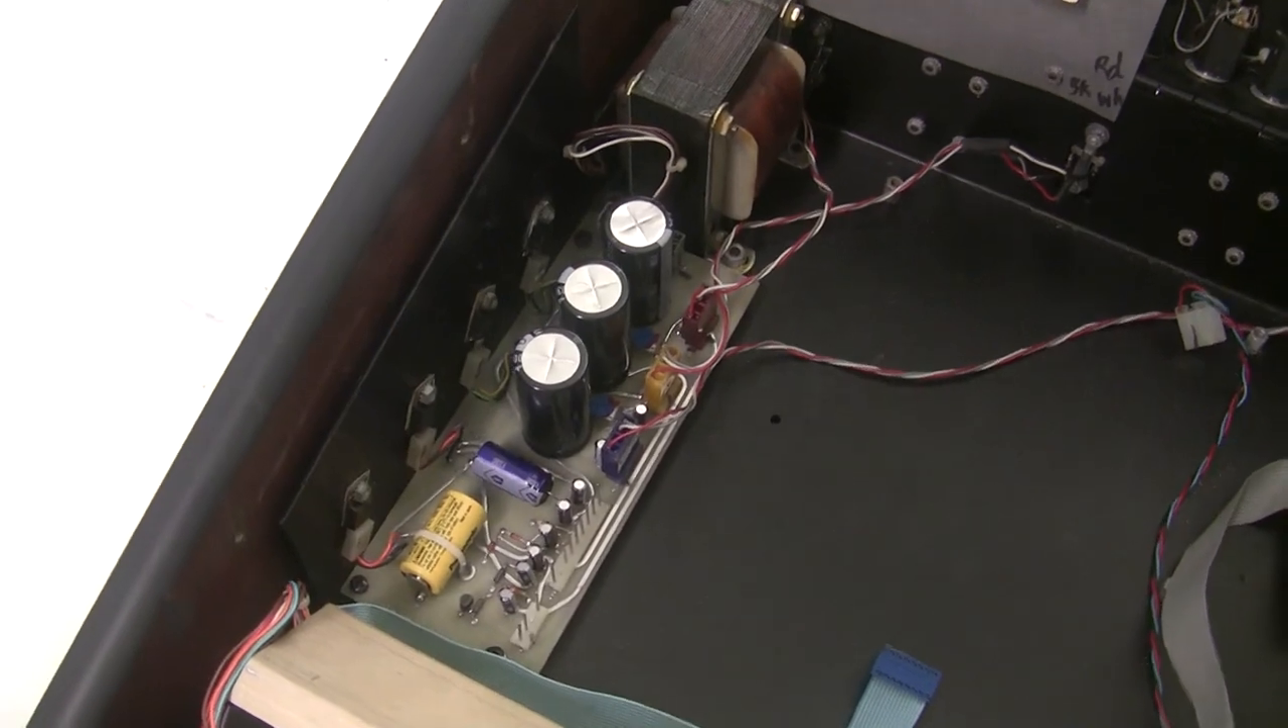I've got the power supply reinstalled back in the synthesizer and i made all the connections.